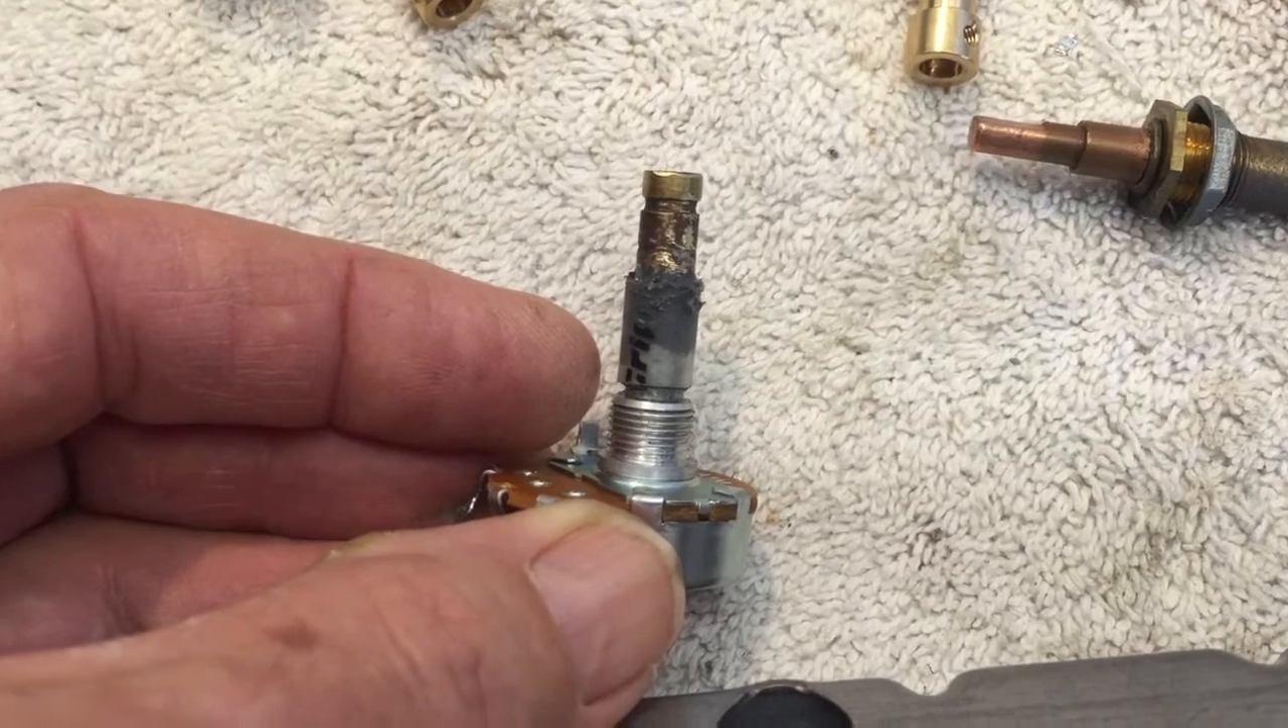This is a Bic pen that has been cut up. It has been slipped over the shaft and then I've got another piece of rod with a similar diameter slipped inside of it.